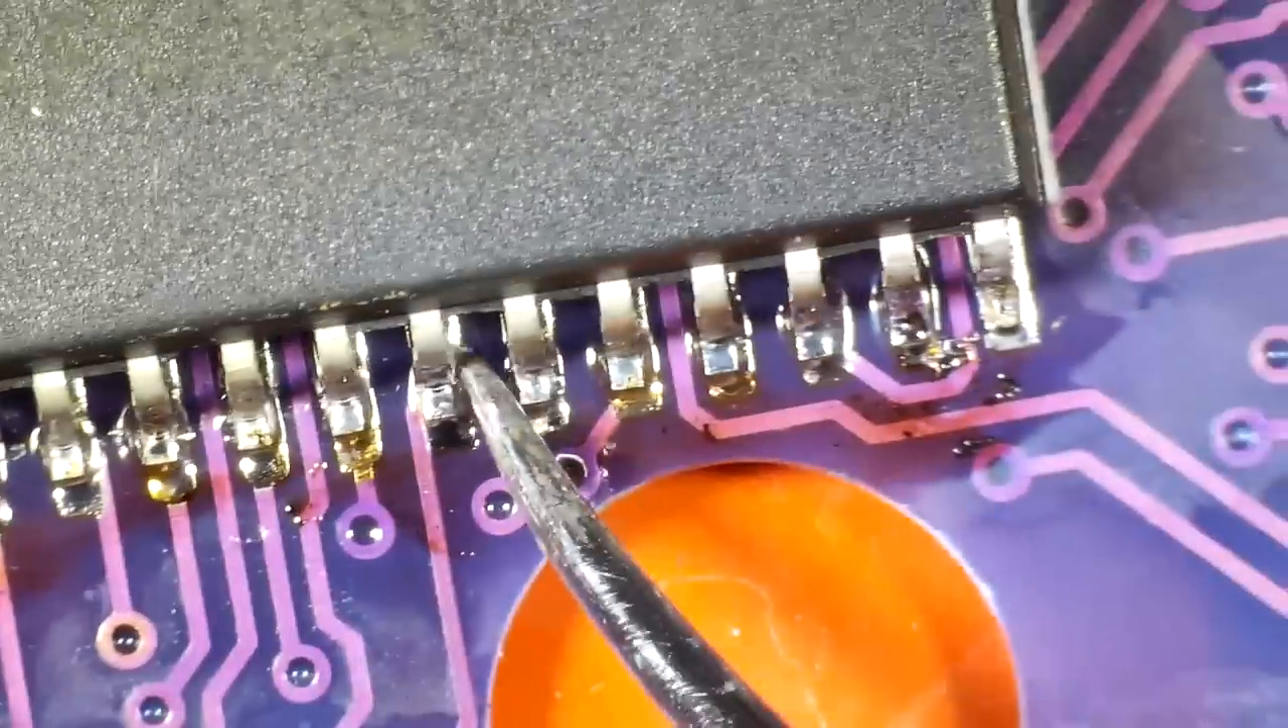And after I manually soldered those, you can see that each of these pins is soldered on perfectly.